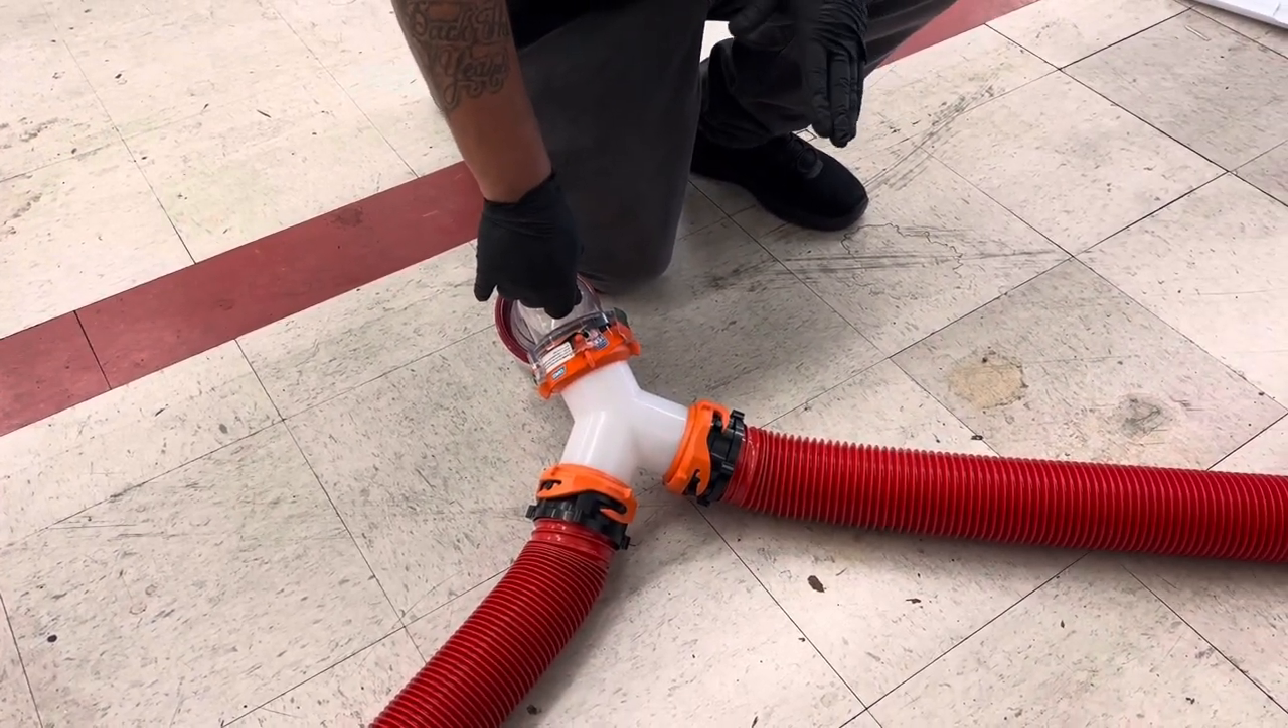Now your sewer lines and your galley line are hooked up together and can exit through one hole.